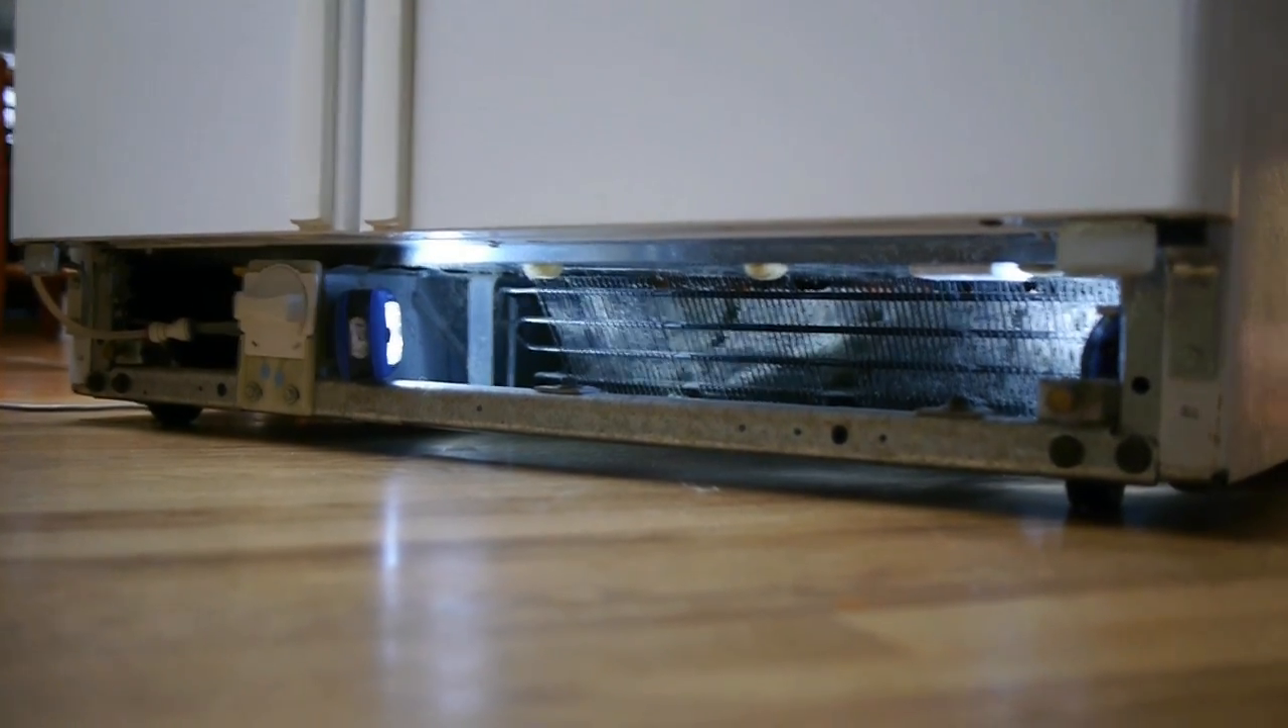I've taken the grill off already and I thought it would be an easy job to clean this.